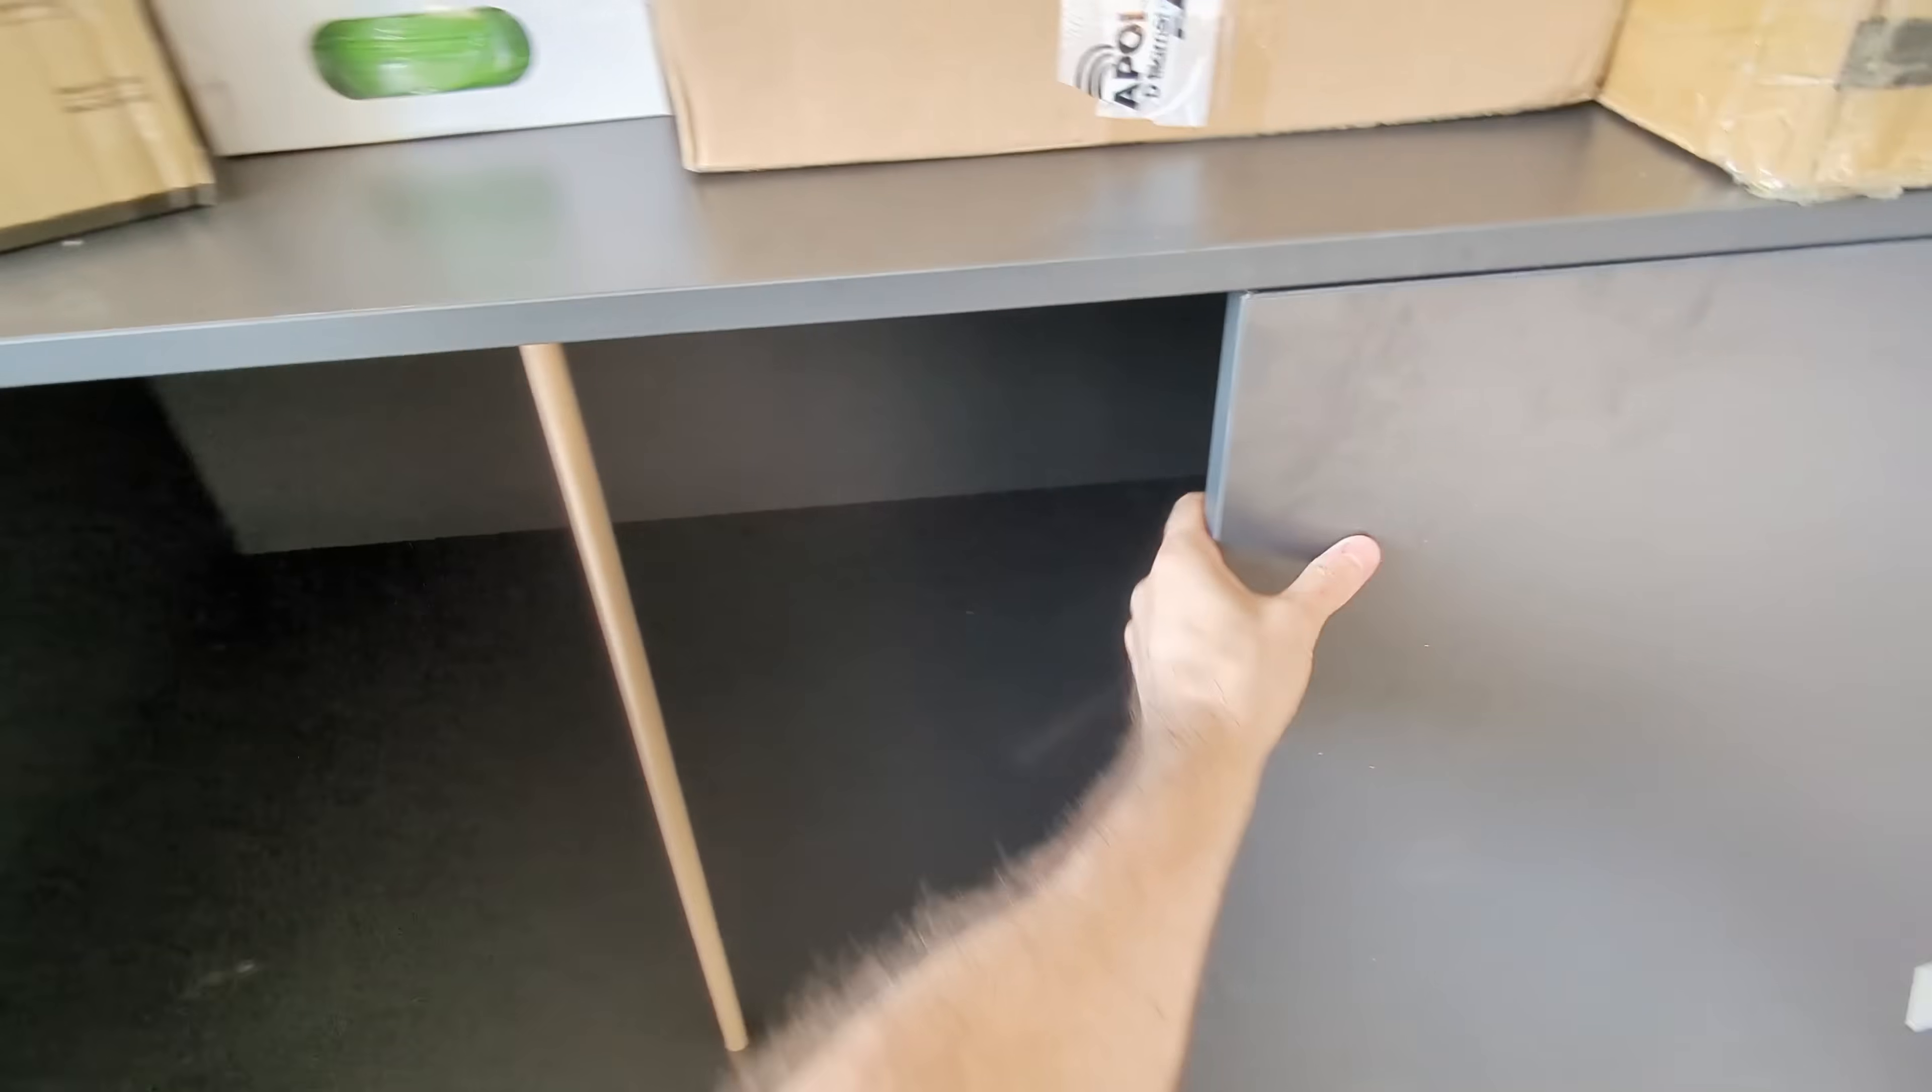We don't have any door handles yet.